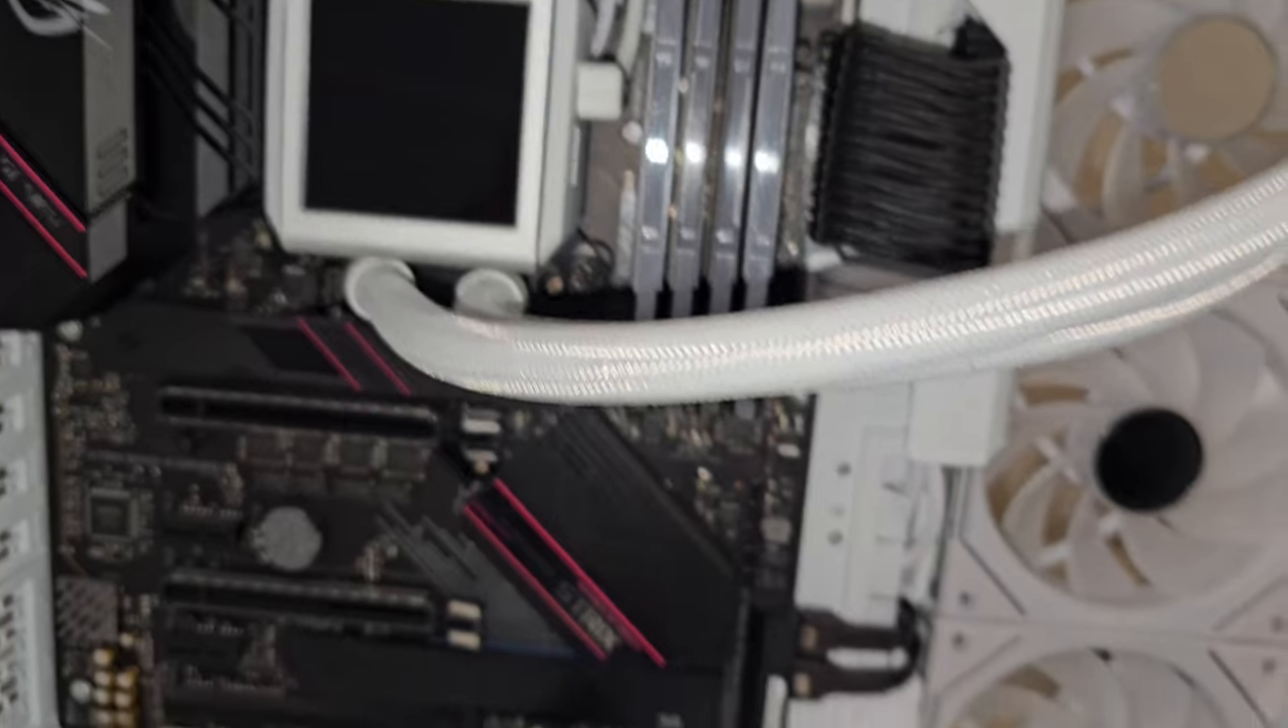That's the pump head now in place.